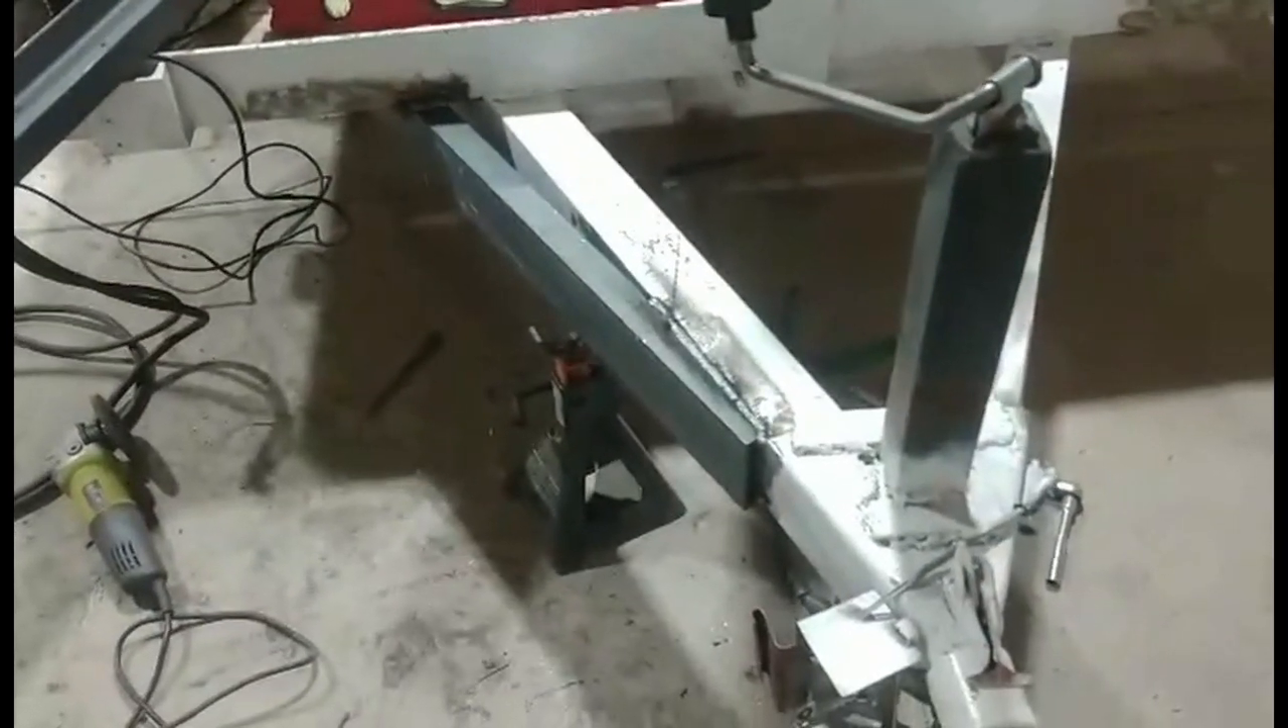As you can see i've taken my c channel i've ran it up to the tongue here.